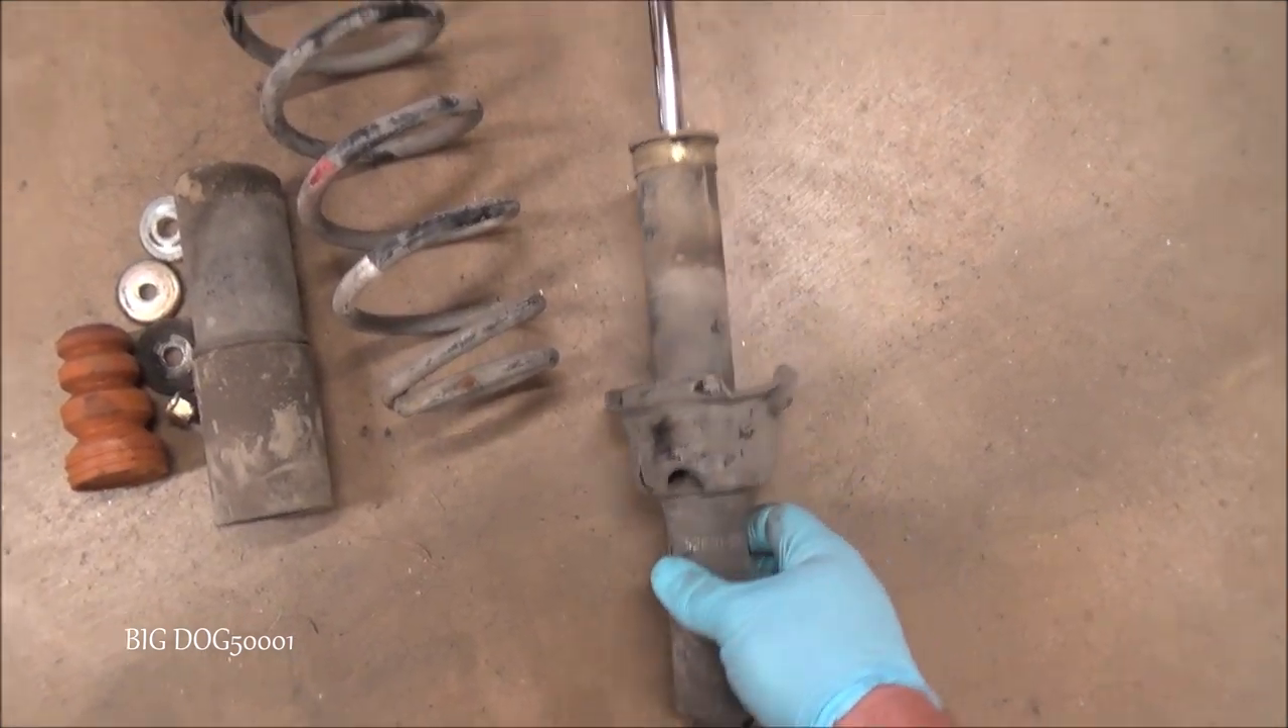But here you can see I have this strut taken apart.